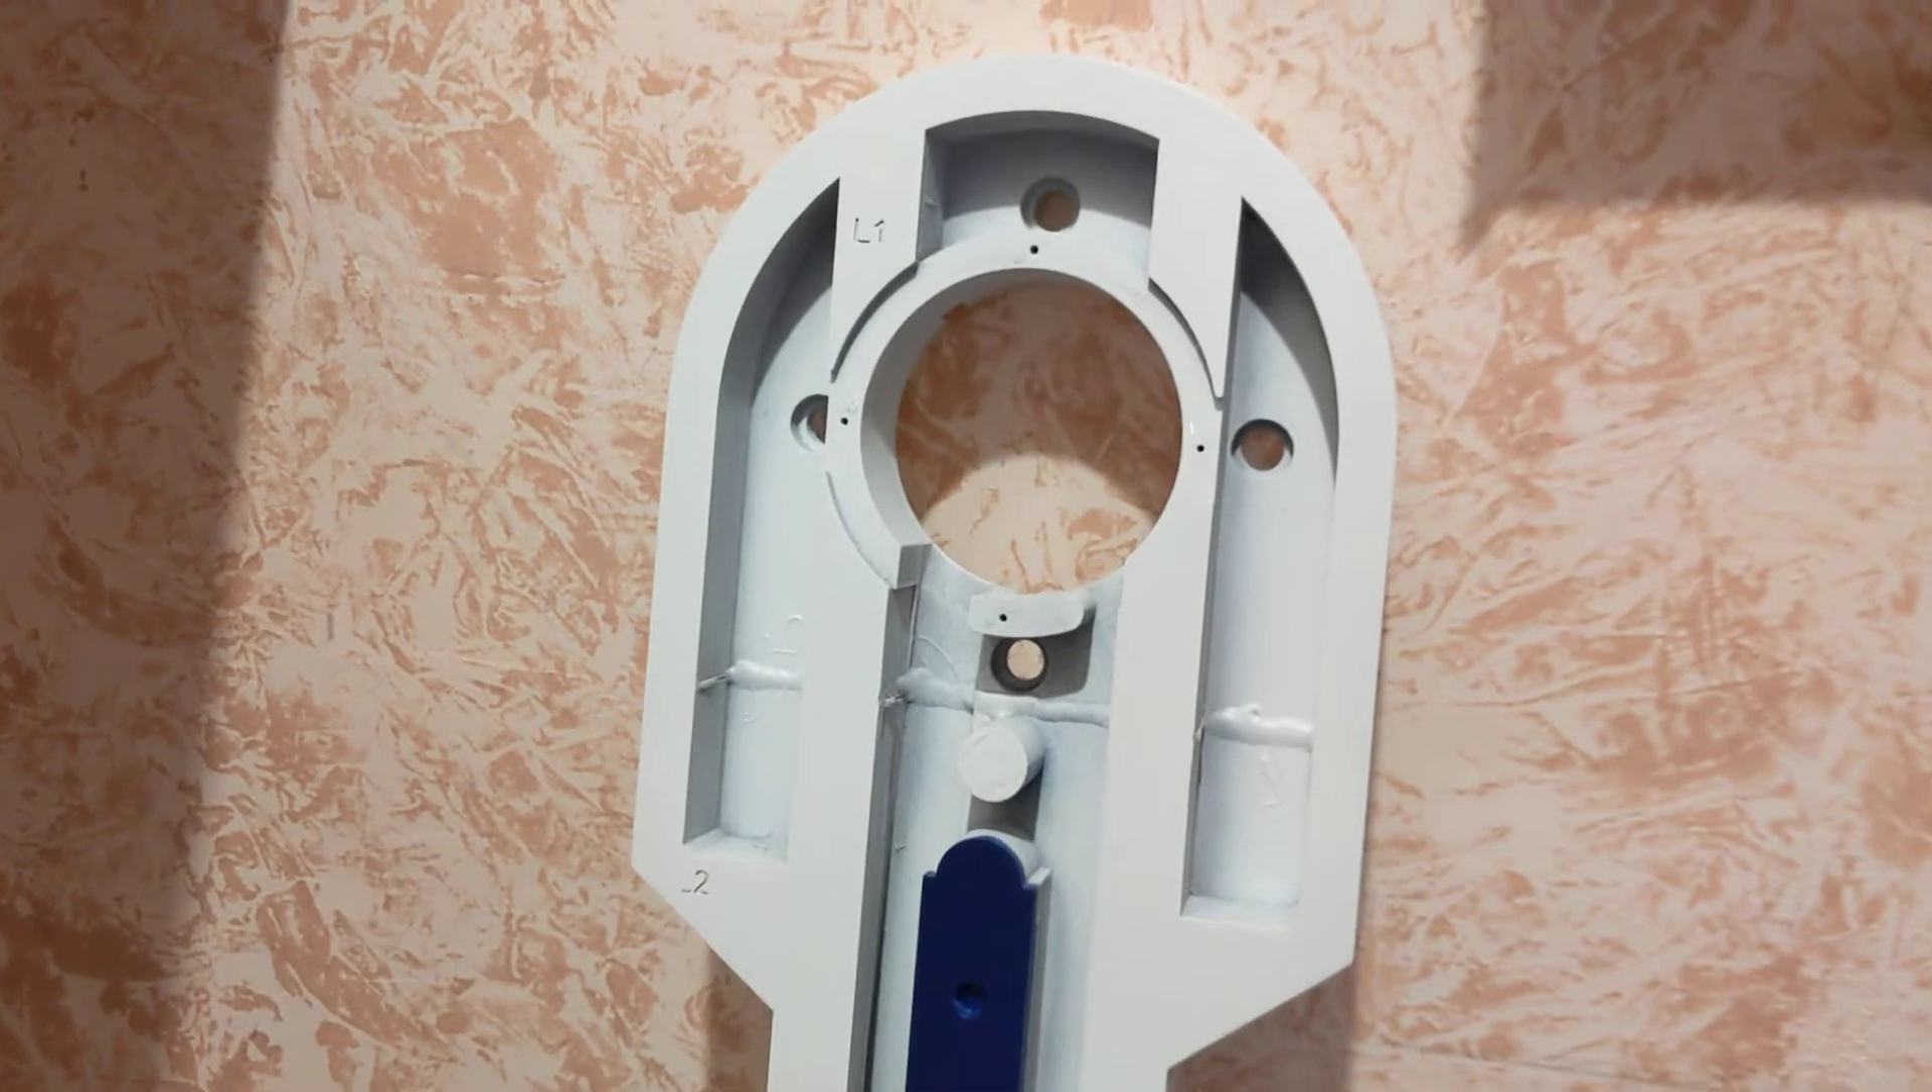This center piece that goes in there, that hub, that cover, hasn't been done.